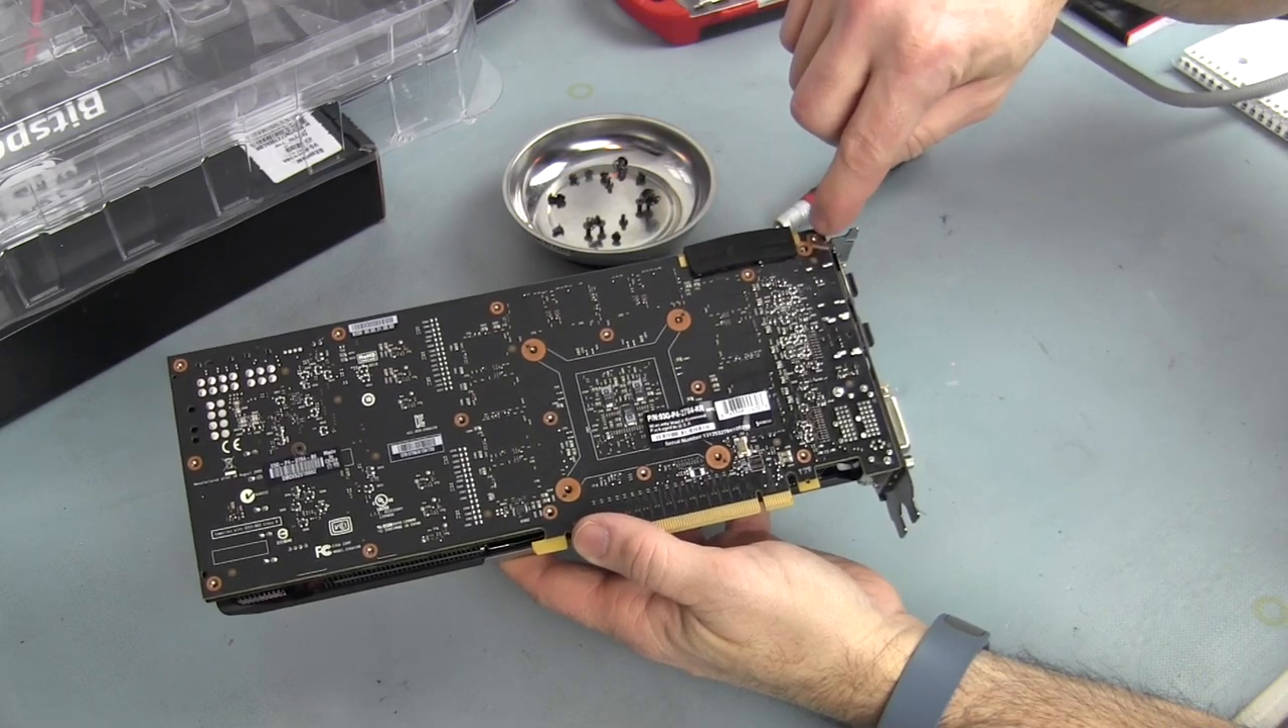Right i have all of the screws removed from the back and i even removed the screw that was to this bracket here.